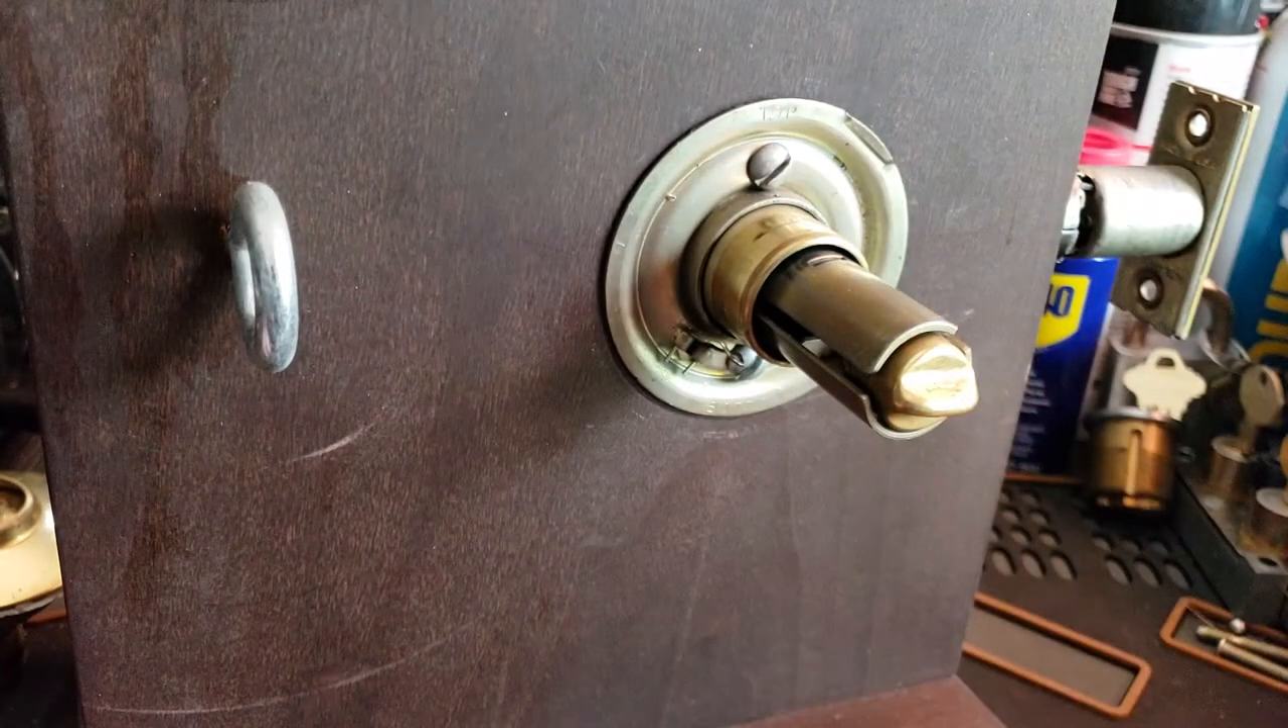And there we have the rosette off. And now you can see the entire inner spindle and the inner rosette.